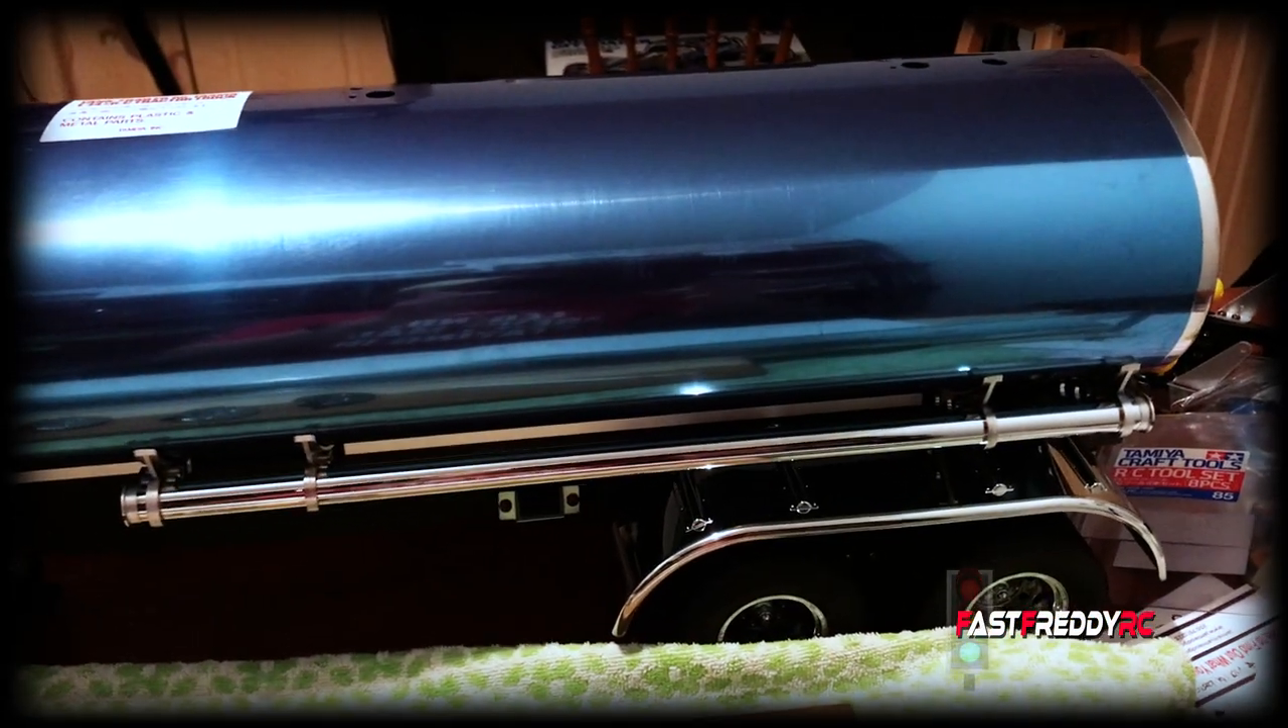Now I've actually put the tank on the trailer itself.